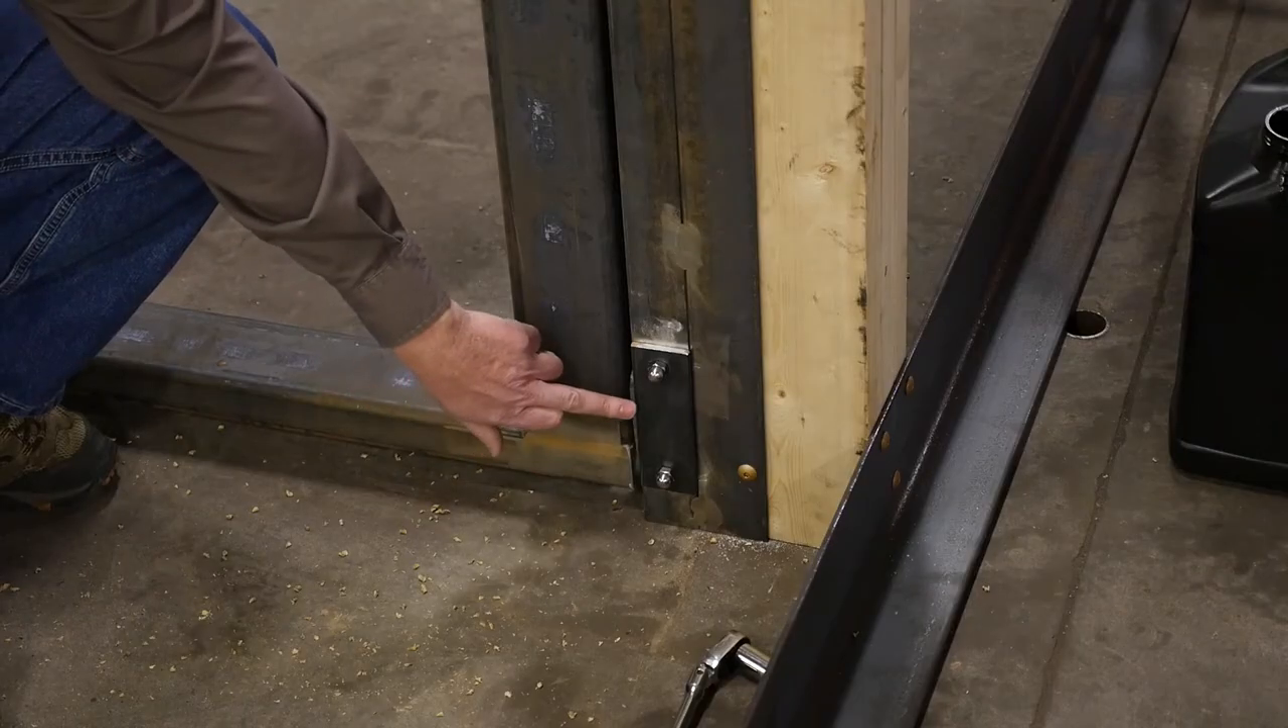The retainer should be on at this point and what we're going to do is take this plate off right here.